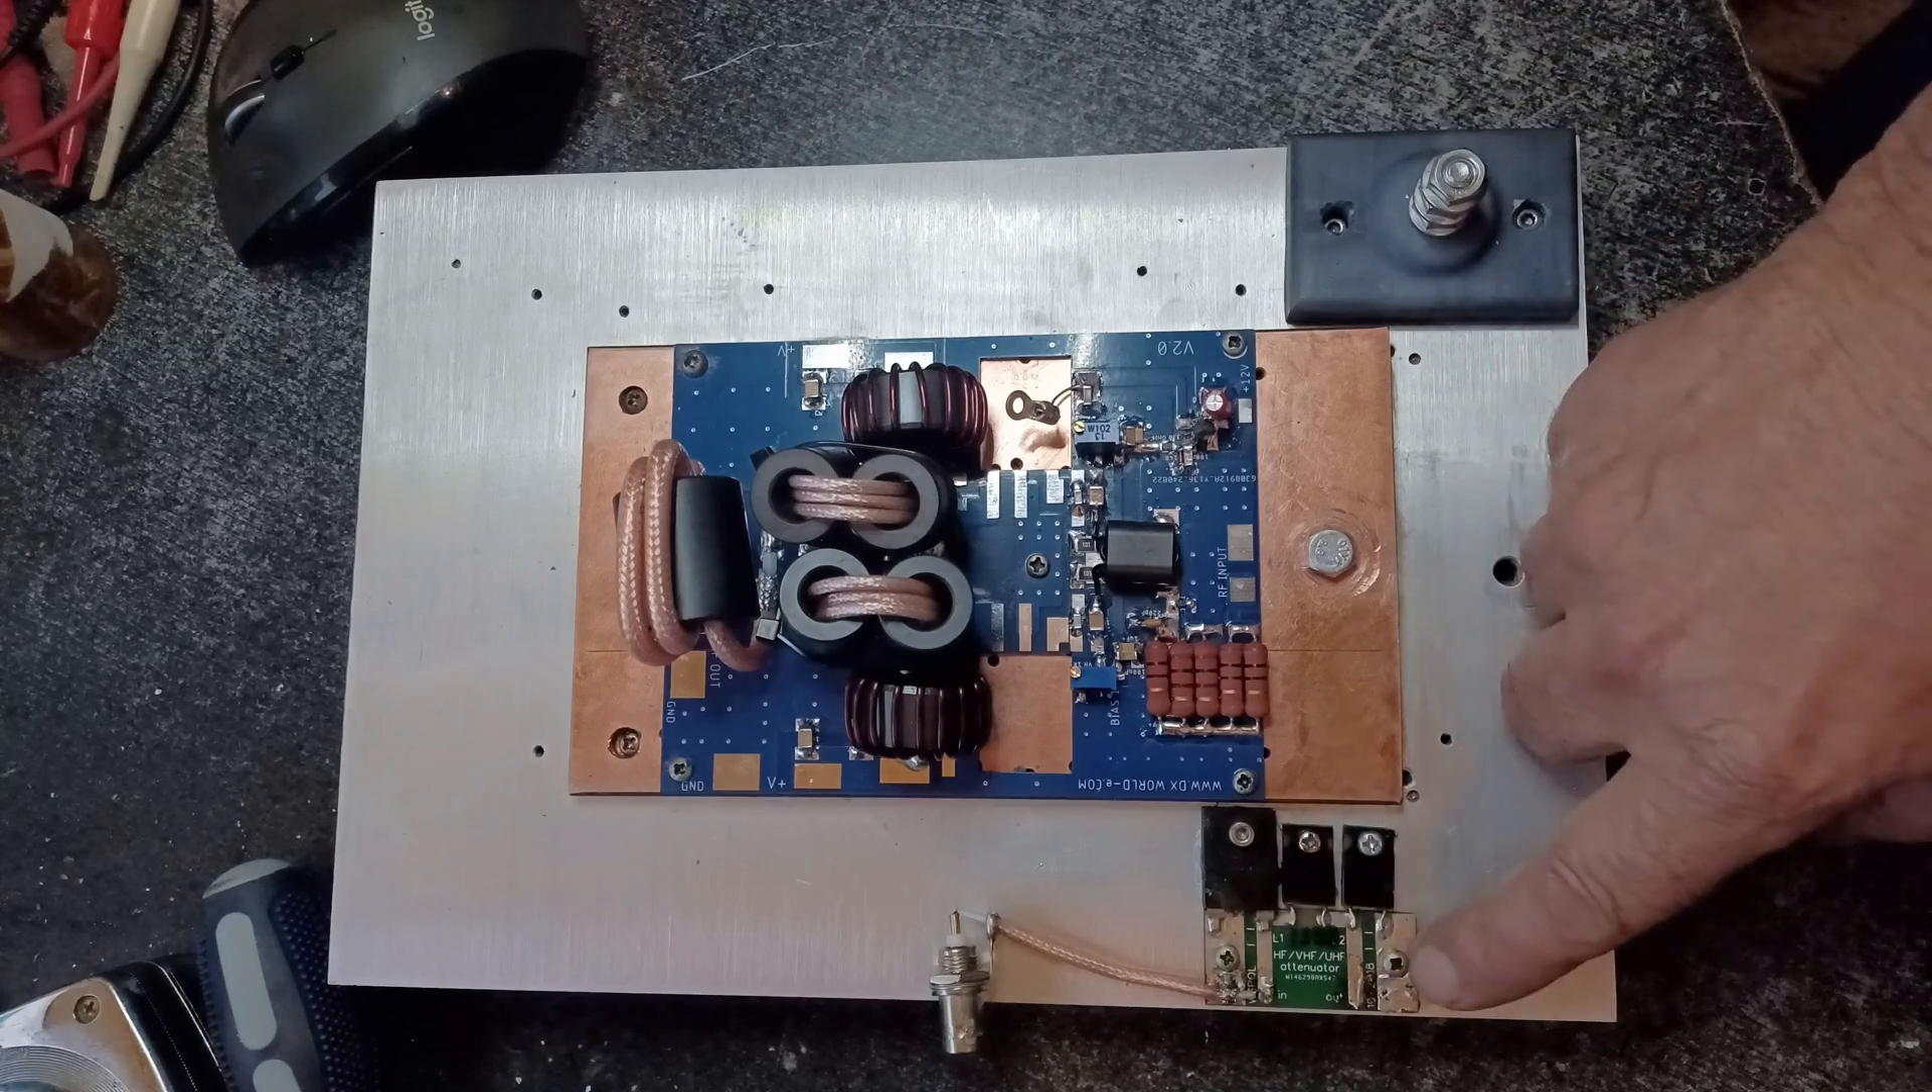Got my 13 dB attenuator mounted.